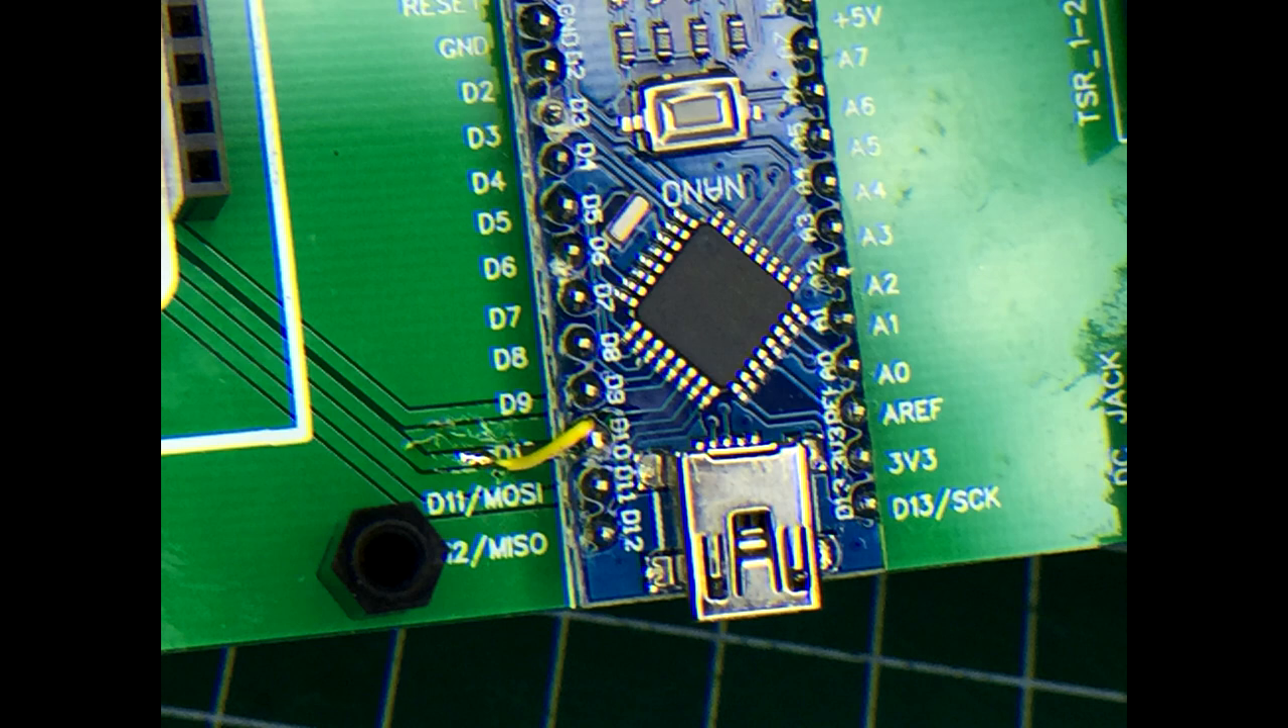So, I had to put this yellow bodge wire on to connect D10 down to the trace on the board.